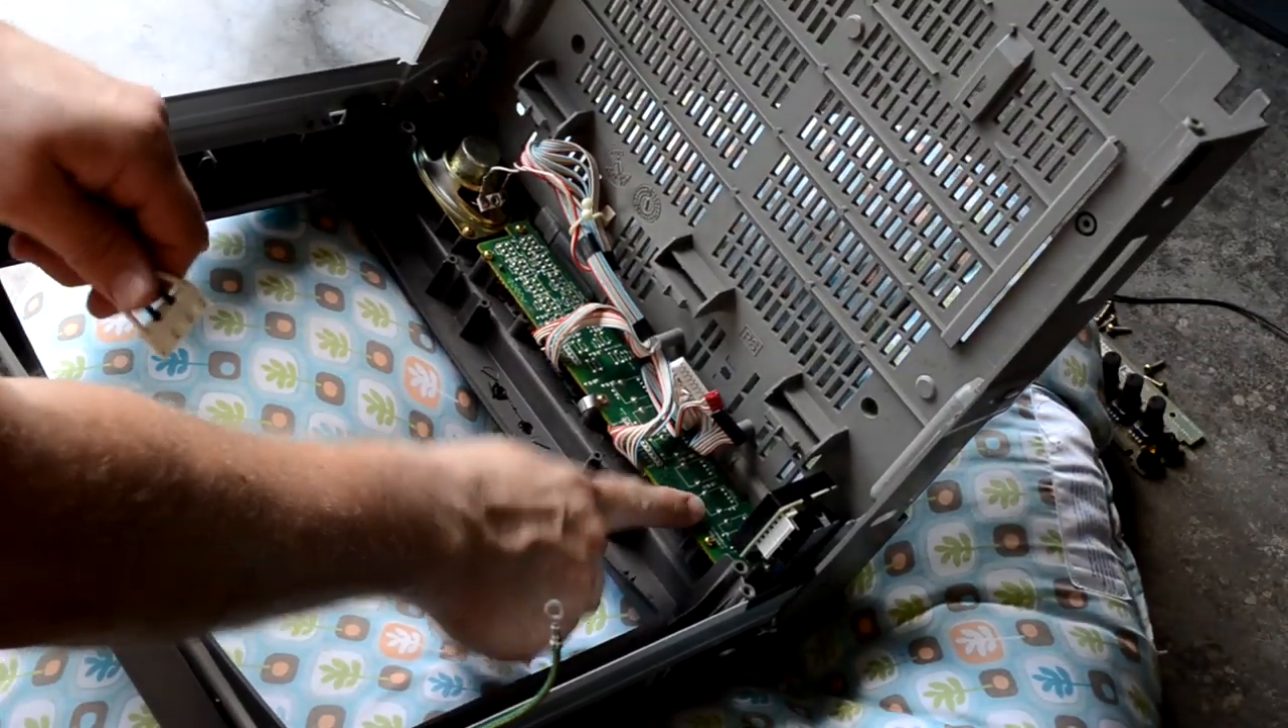So there's my board it's installed.